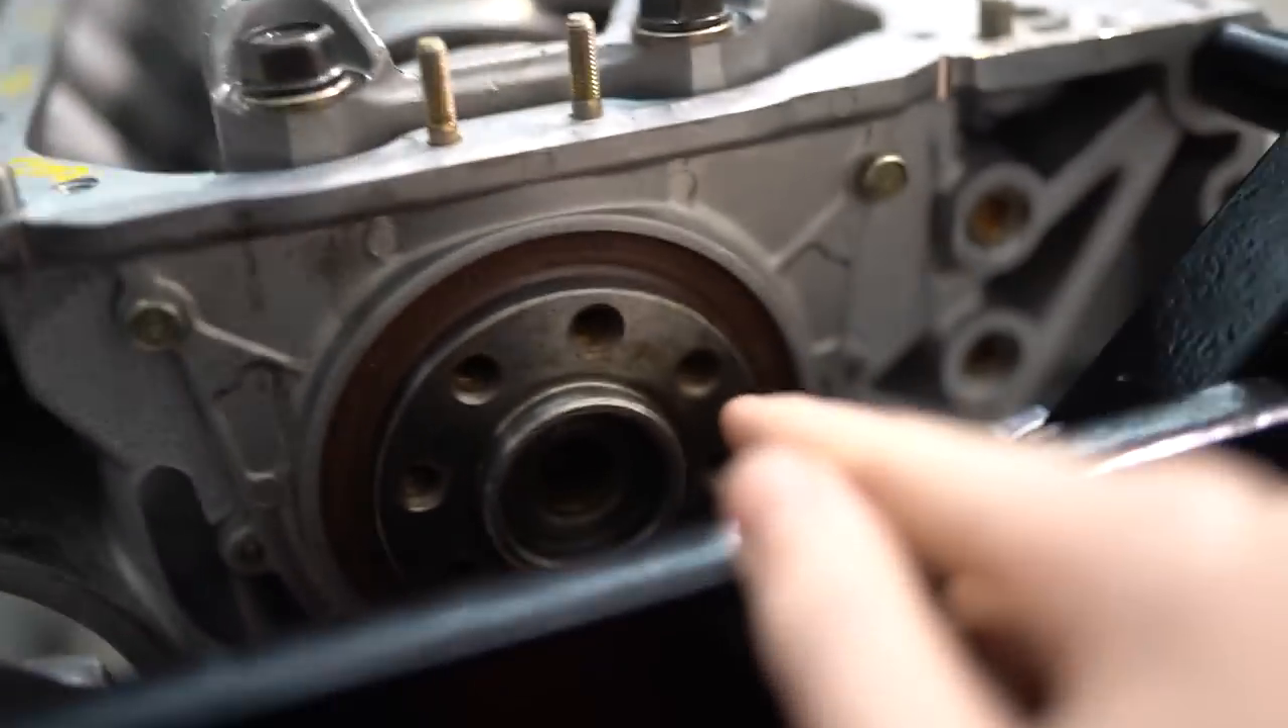Okay, so there's the rear main seal and cover in.